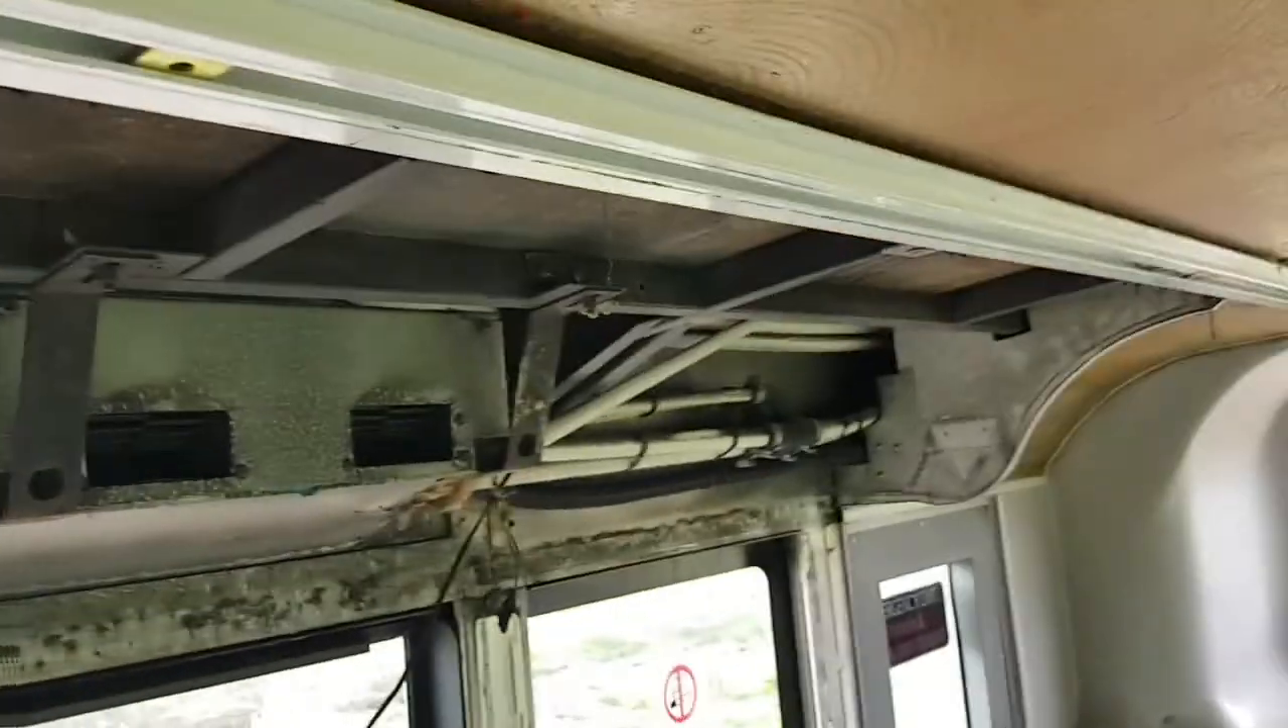So we've got all the plastic off. And the light fitting out of this side.